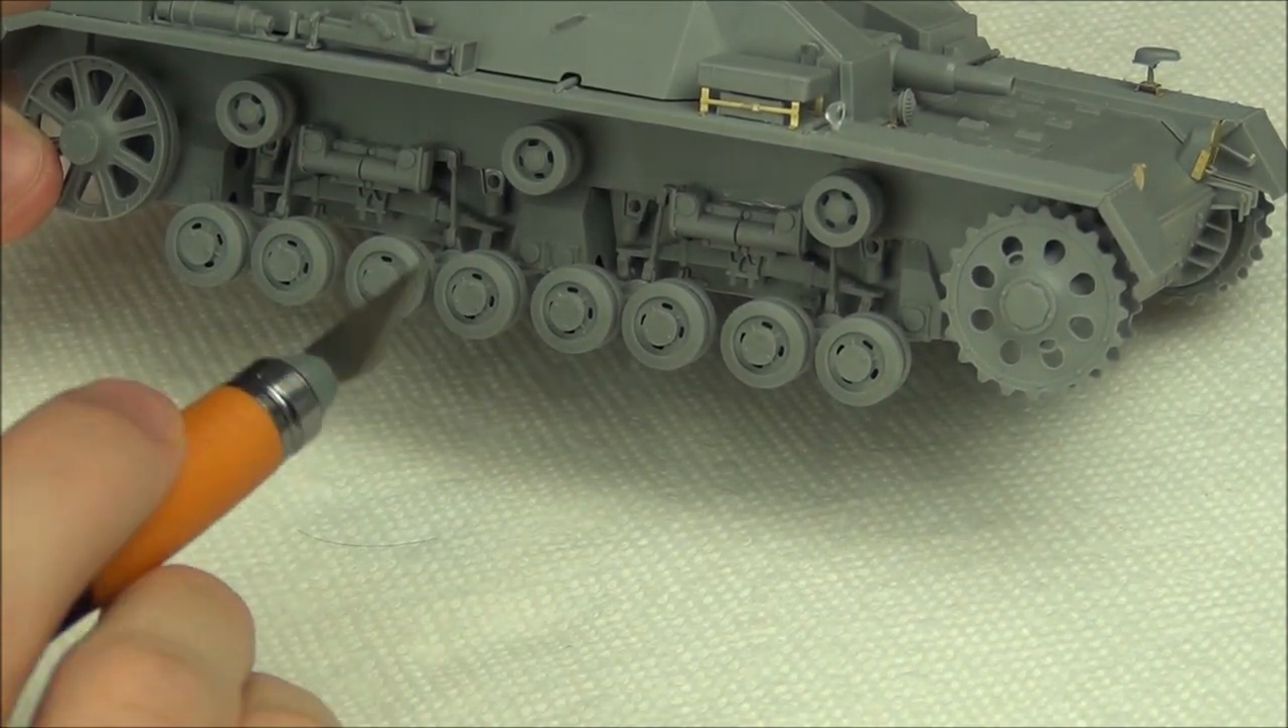So yeah, the wheels are all glued on but I don't really mind it.